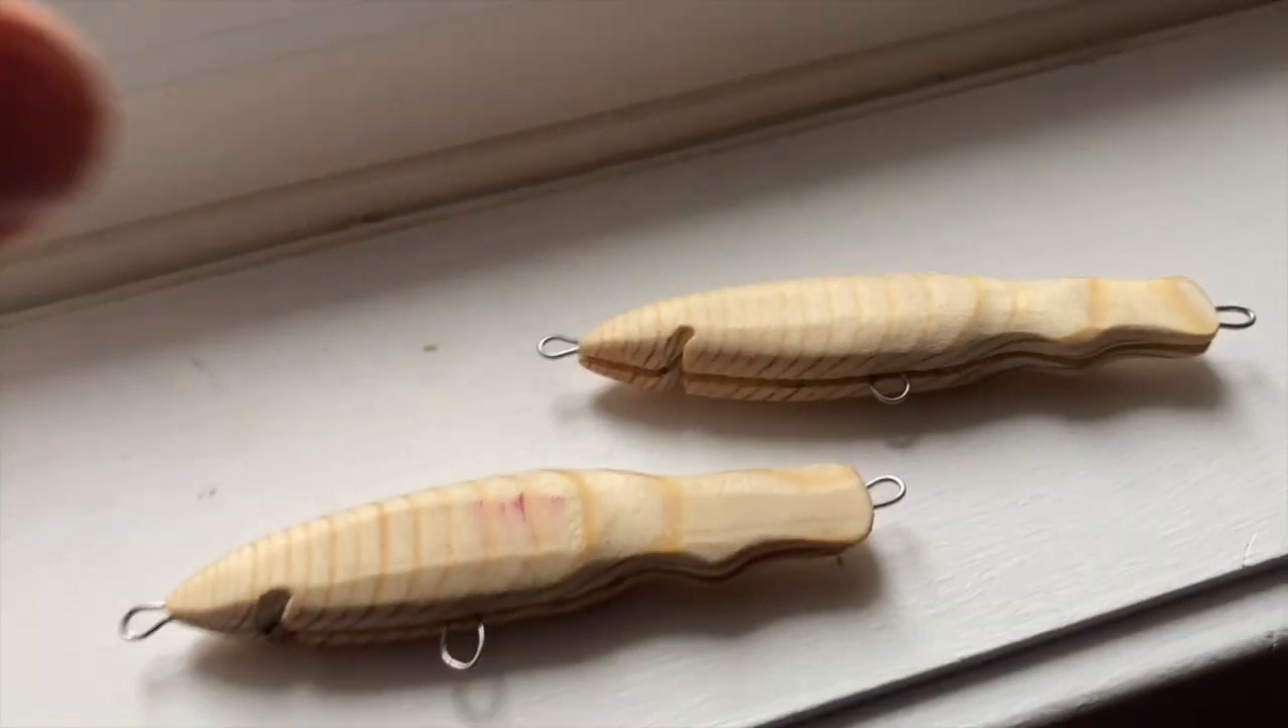All right i've got the through wires all set up.